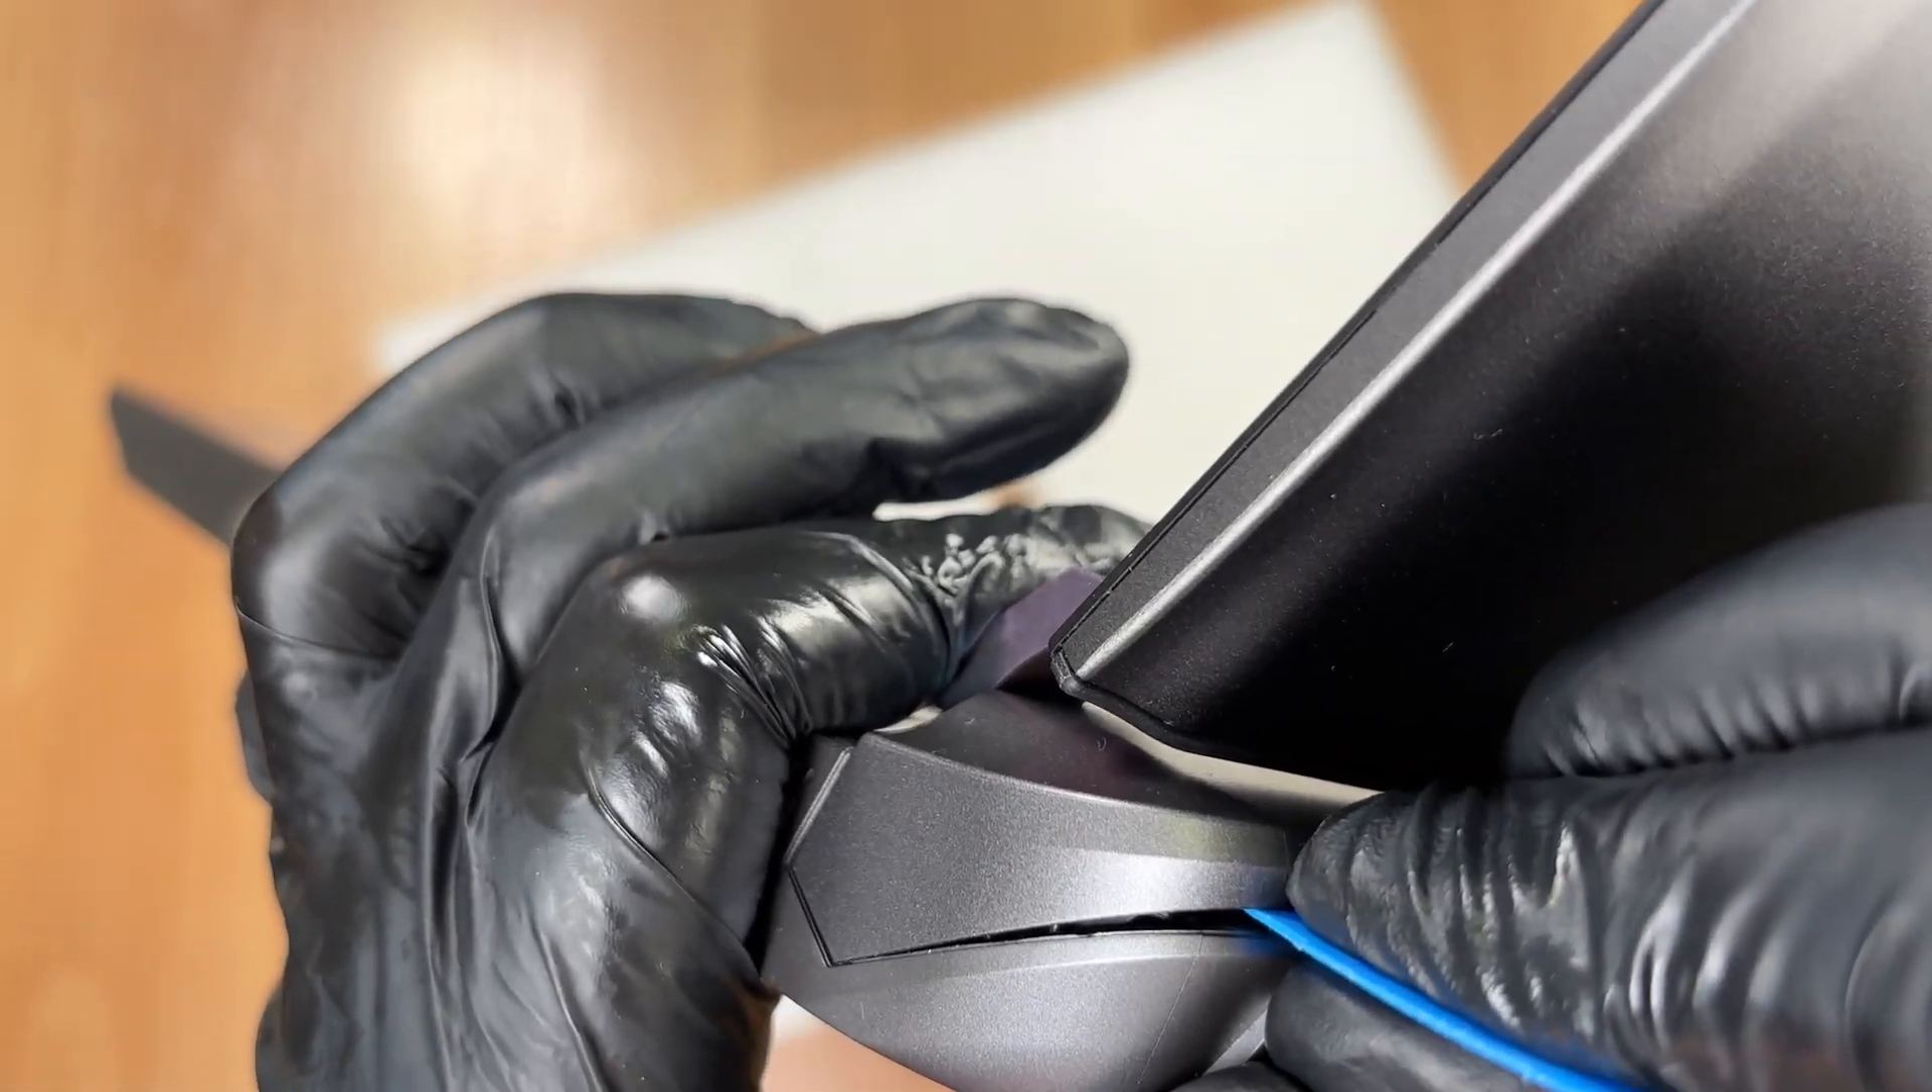We even have a gap beside the hinge area.